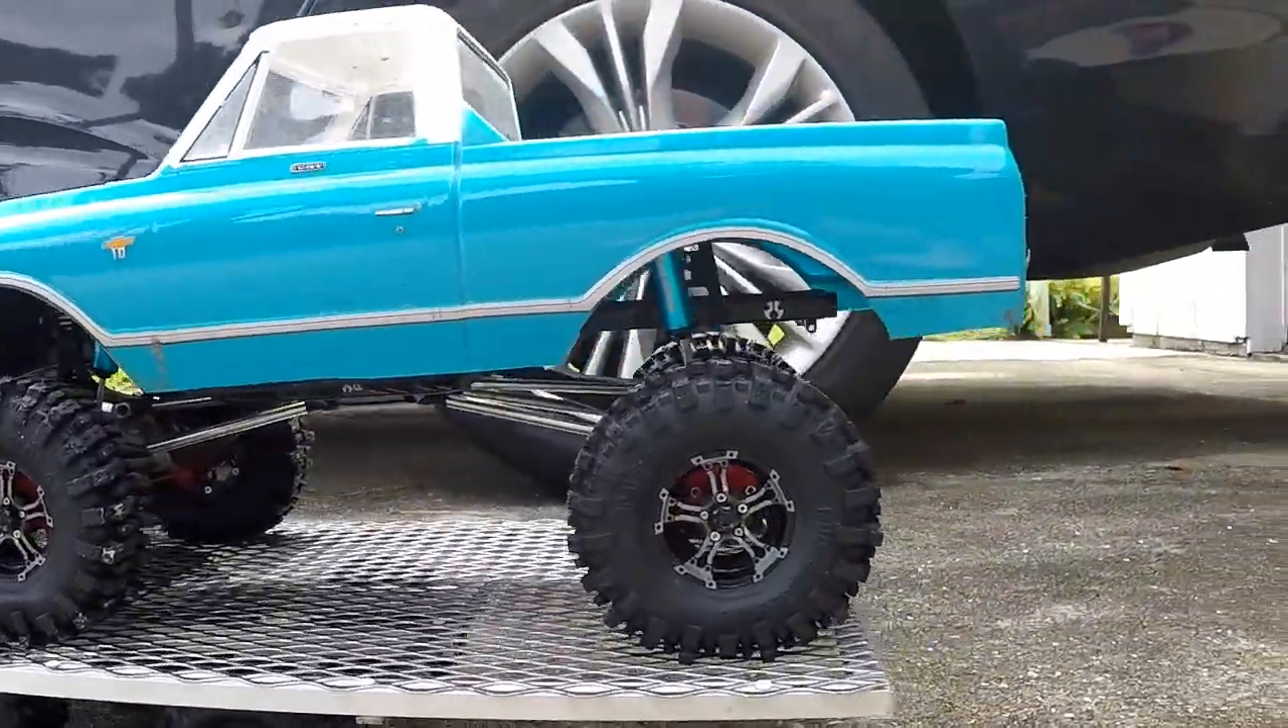Axle is fully installed locked in good clearance on the fenders.